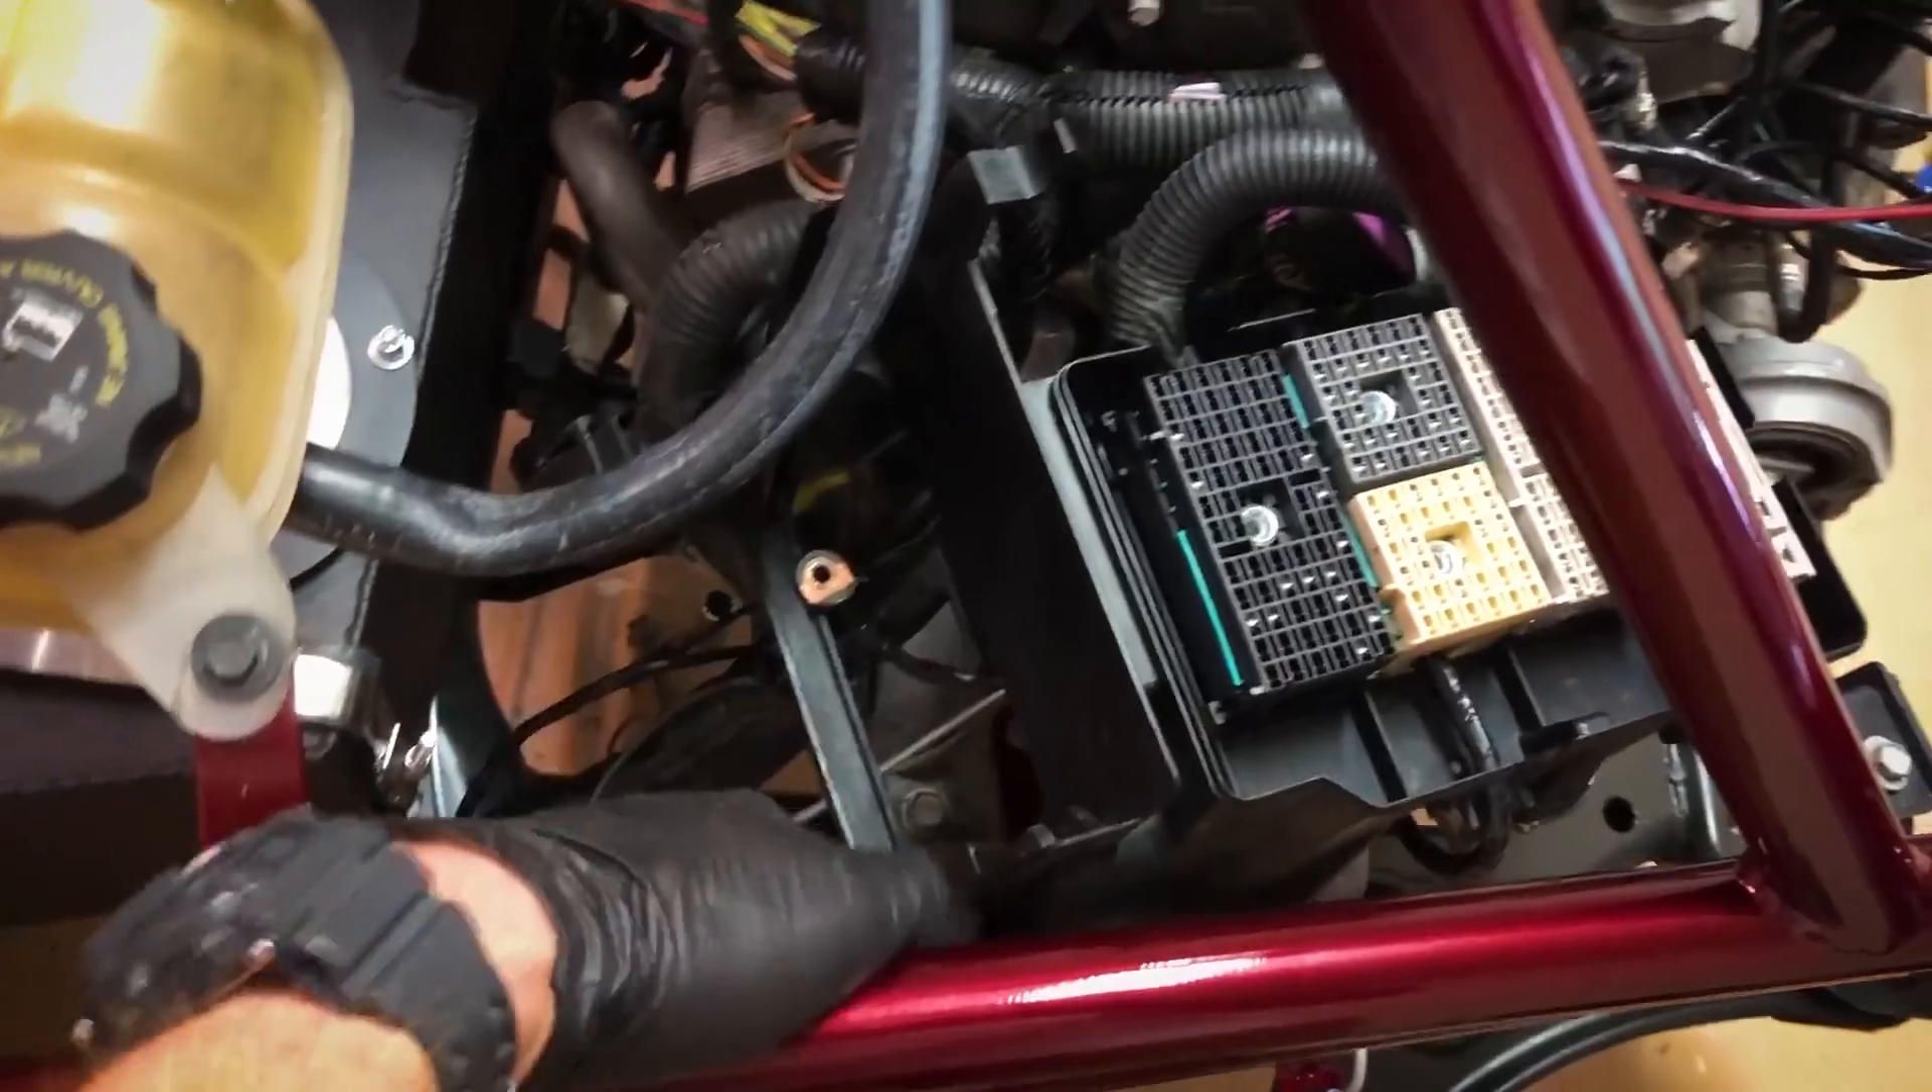All right fuse box plugs threaded and installed.